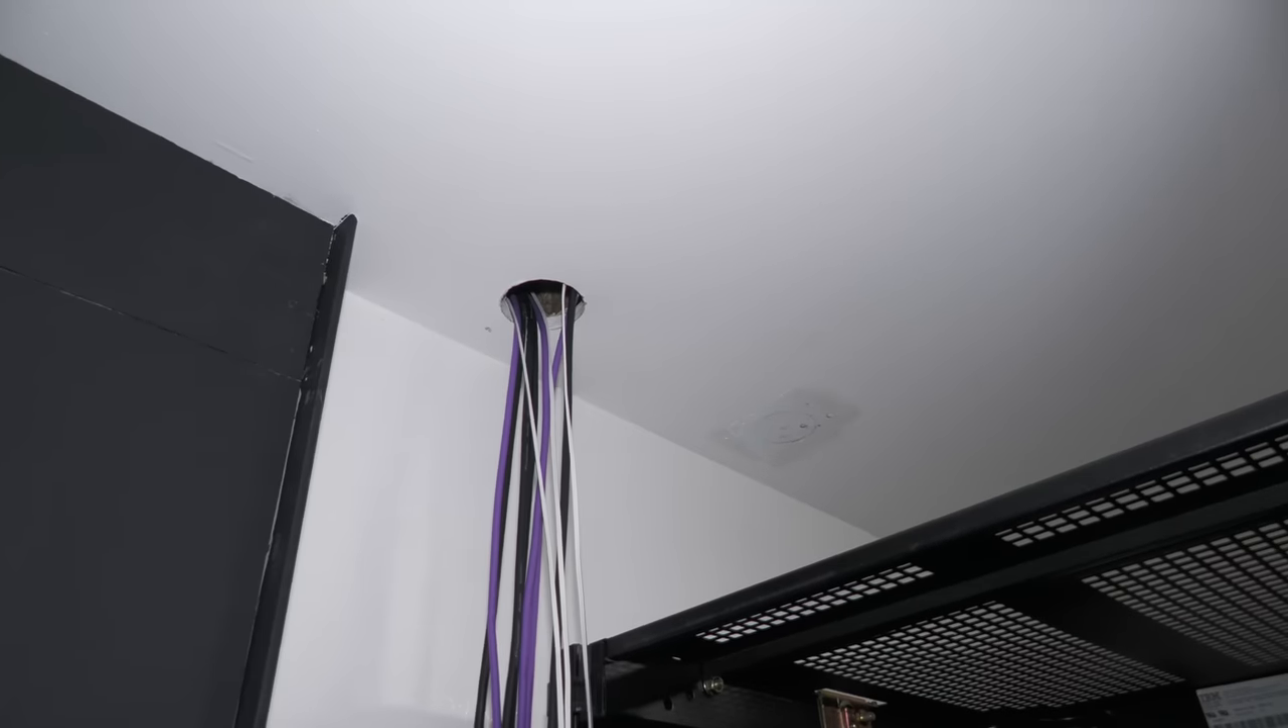And if we go around the back, you'll see that we've now got all the cables coming out the ceiling and that hole's been patched up.